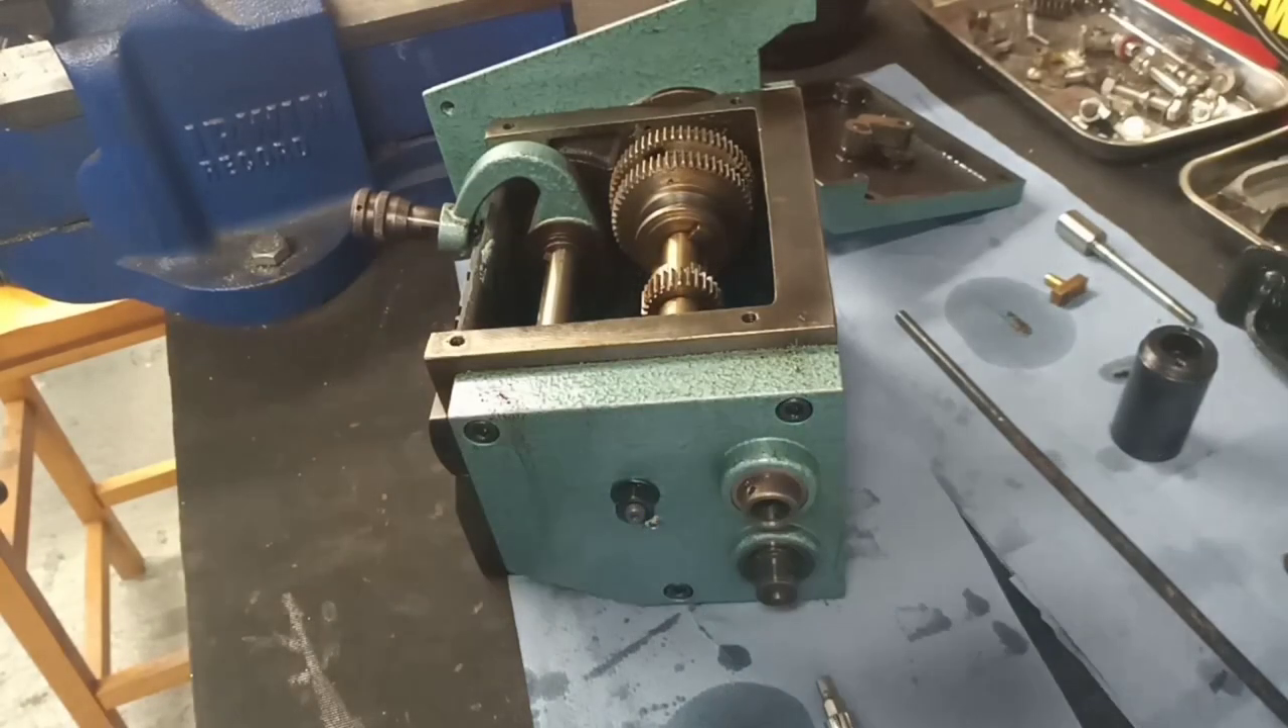There's our gearbox removed for maintenance.